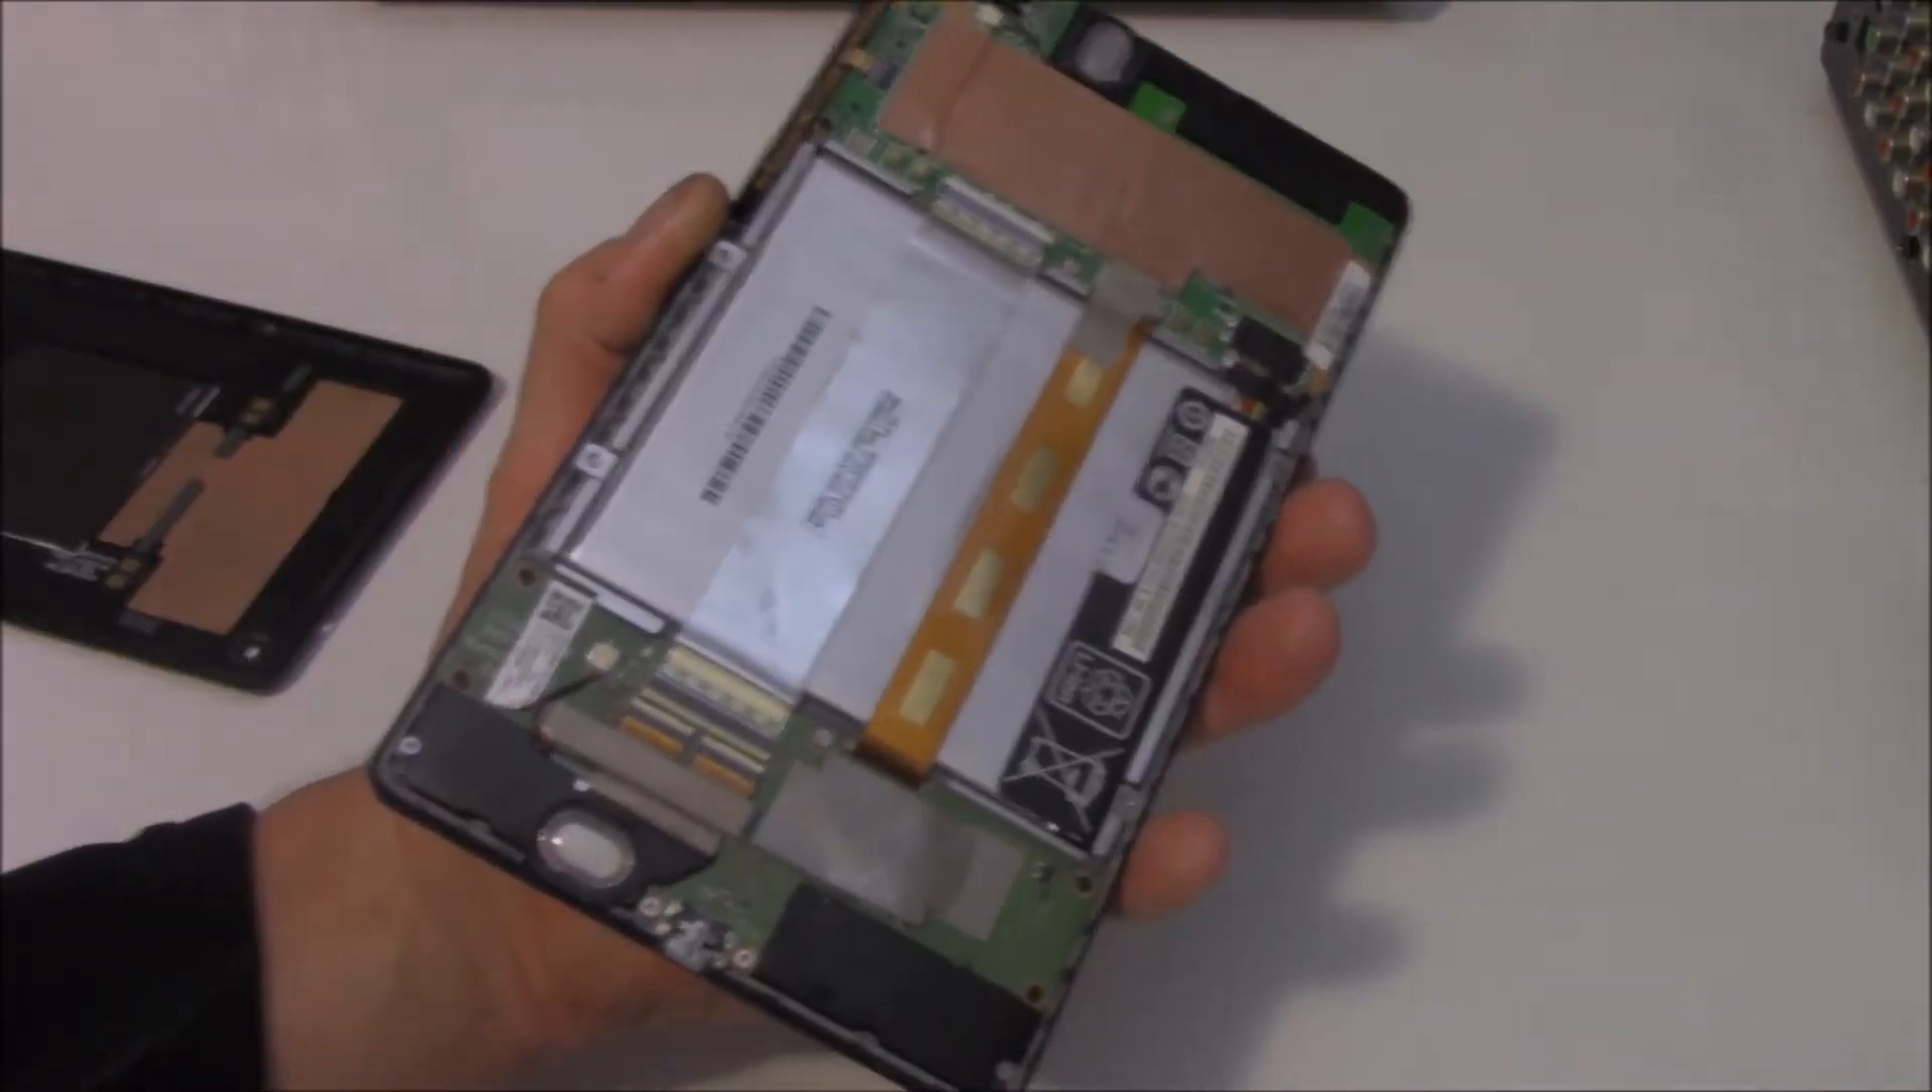So we've got access to the circuitry on the back there.